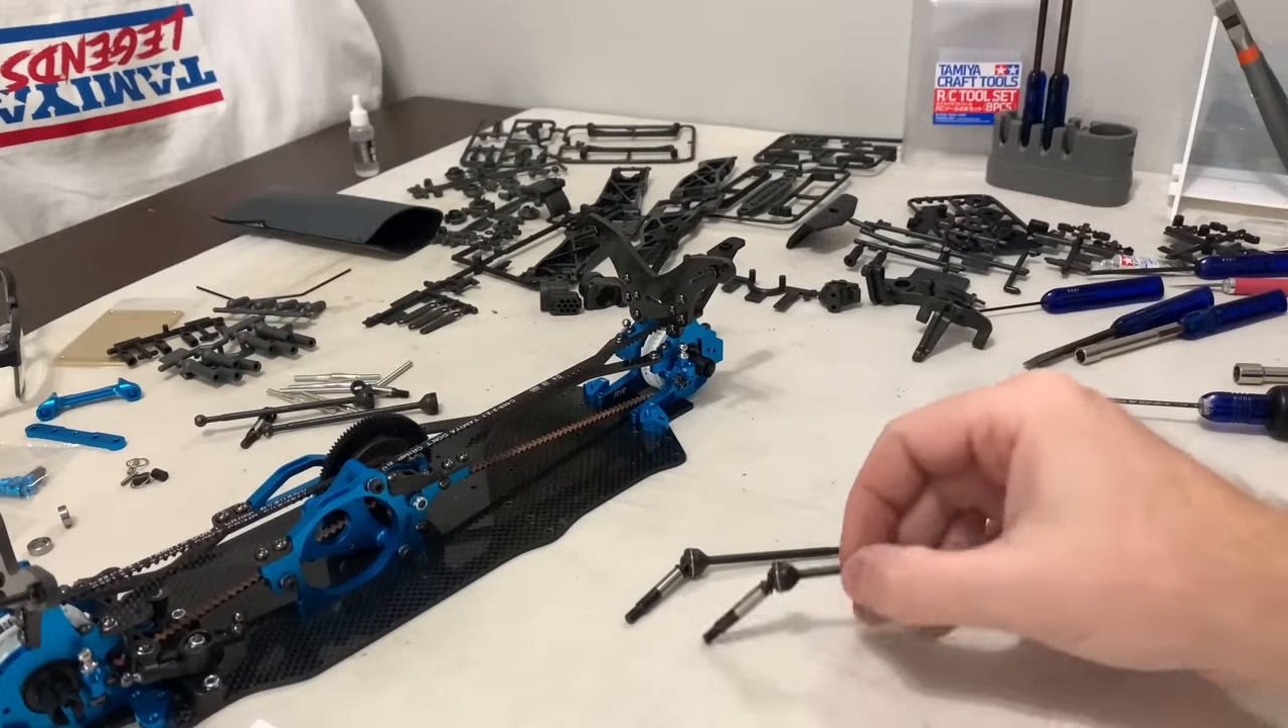Right, that's the front universal shafts made up.